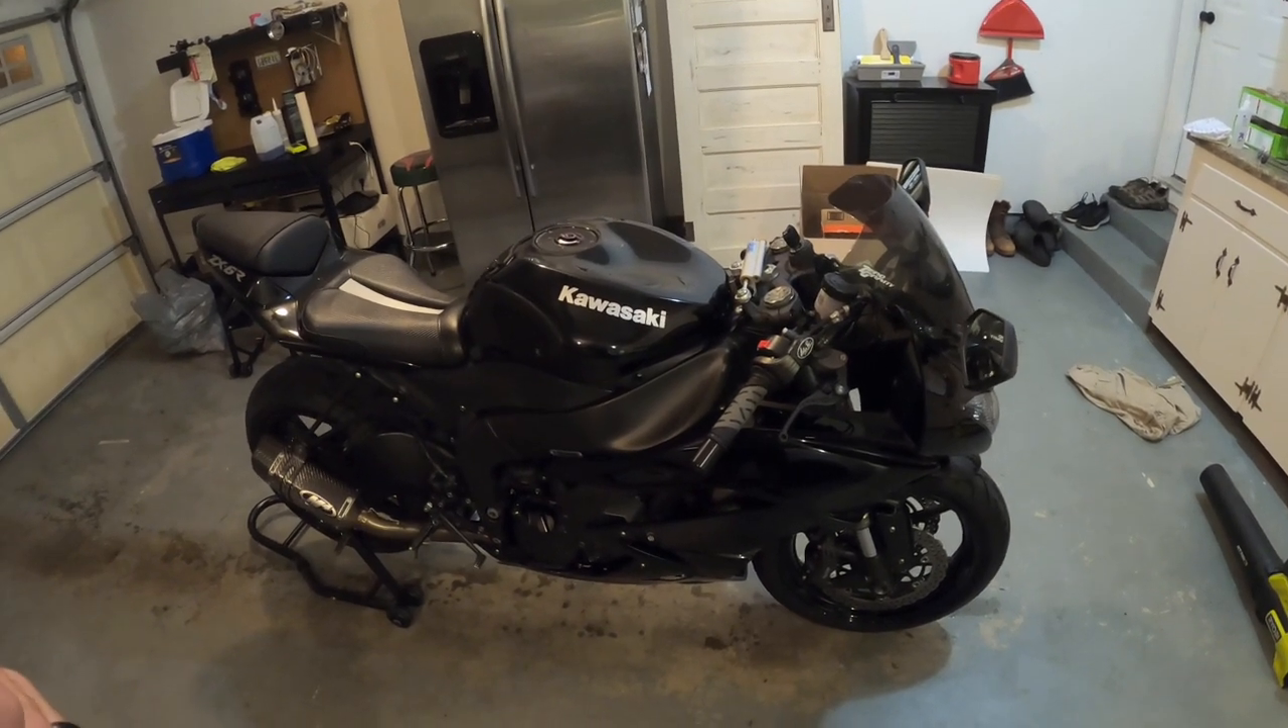Um but yeah bike's cleaned up coolant's in all the panels are back on.